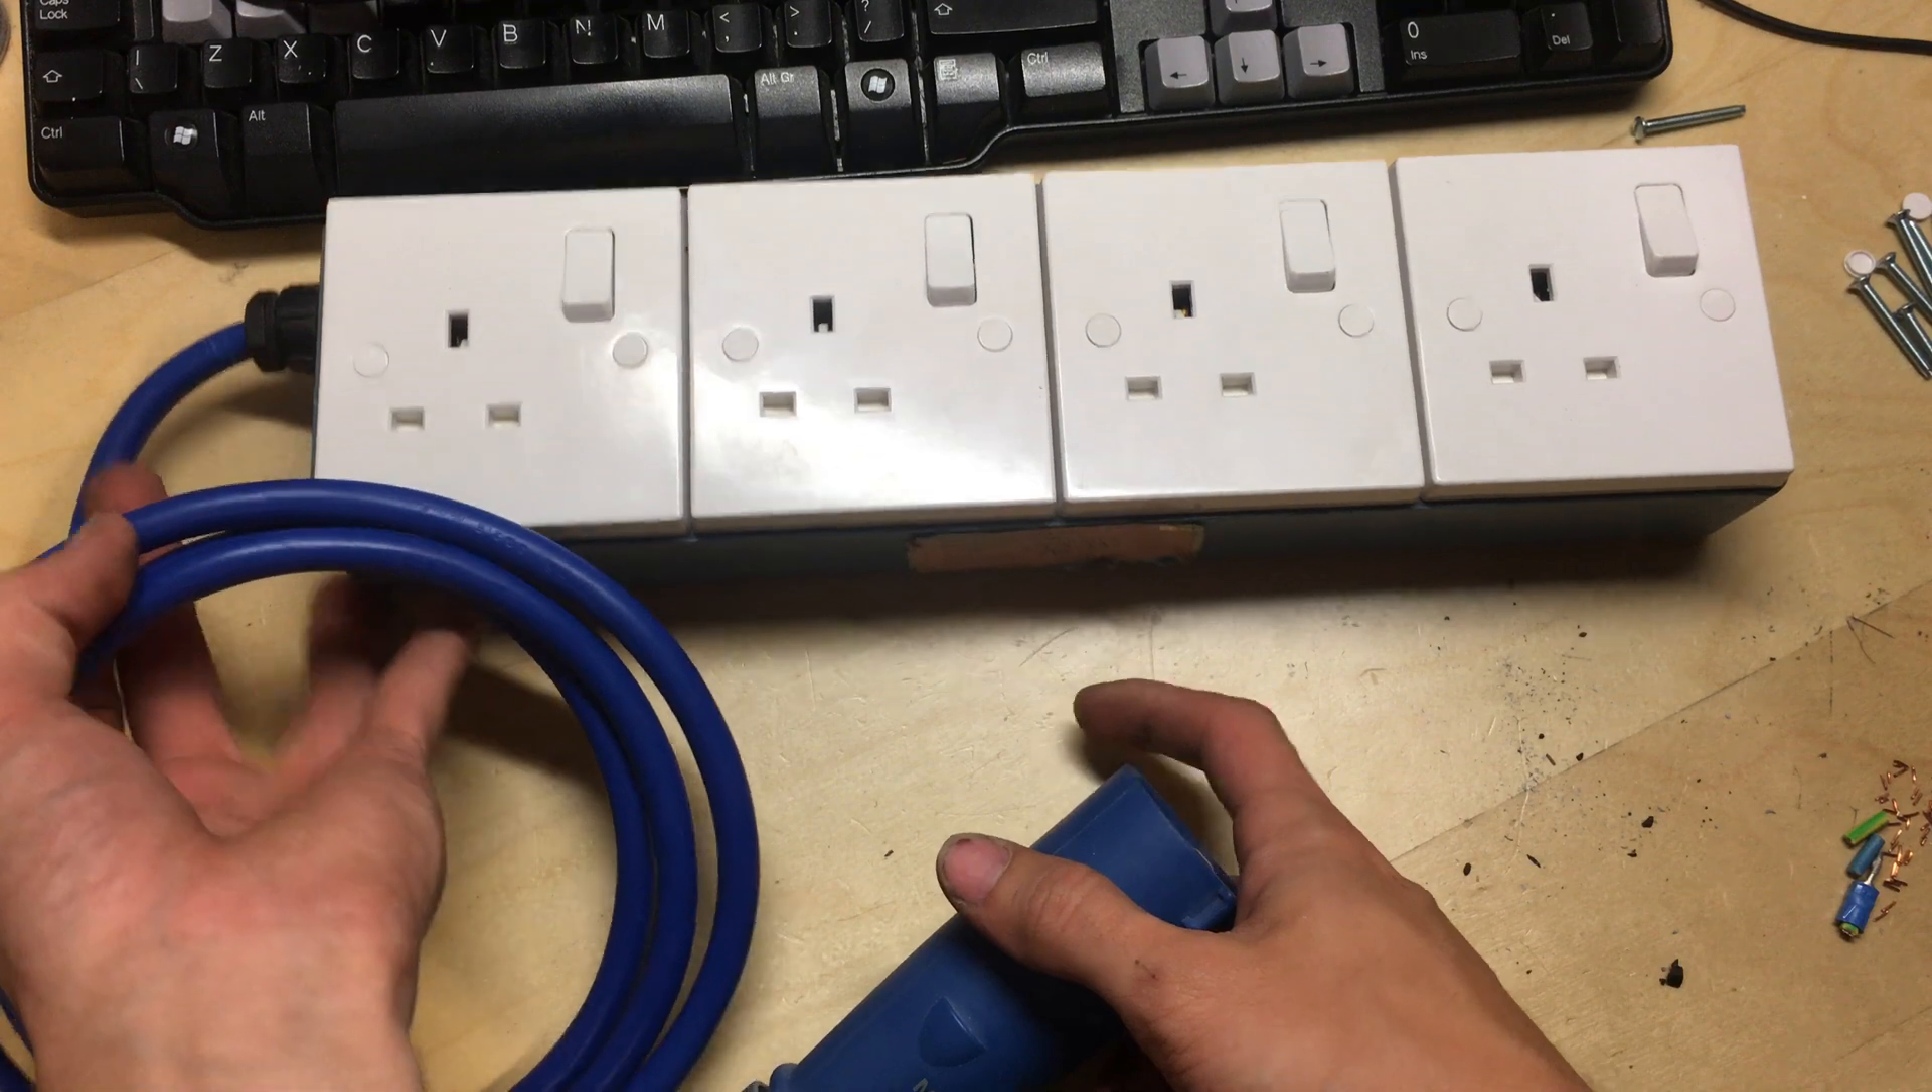So that's our finished product now we've got the four sockets installed on here we've got the new thicker incoming mains cable and the 16 amp new plug that's actually in decent condition all ready to go.